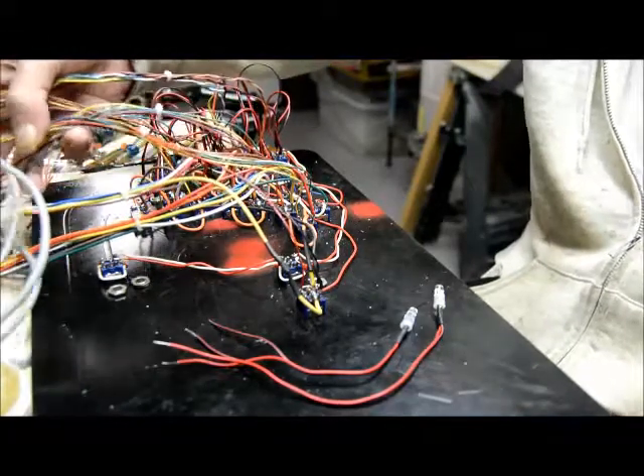I've got all kinds of wires coming in and out of here that still need to be connected up.